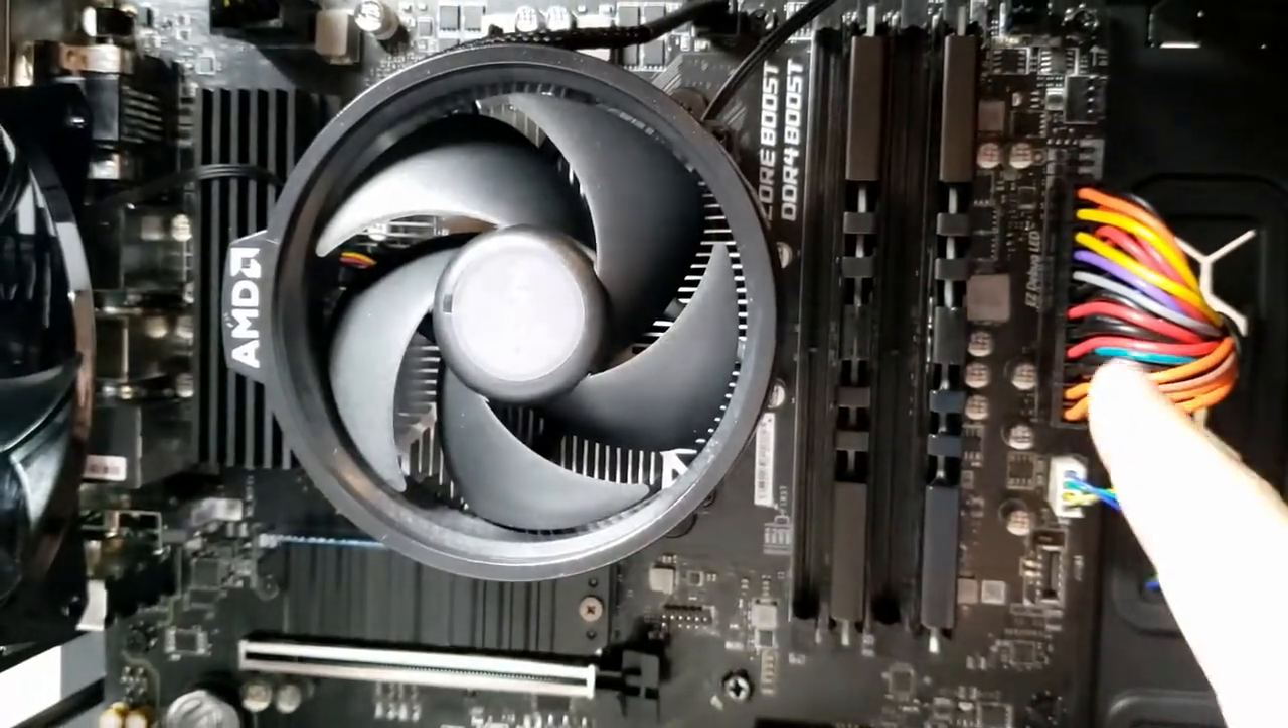Now as far as all the other things i plugged in i have my 24 pin power connector plugged in here.